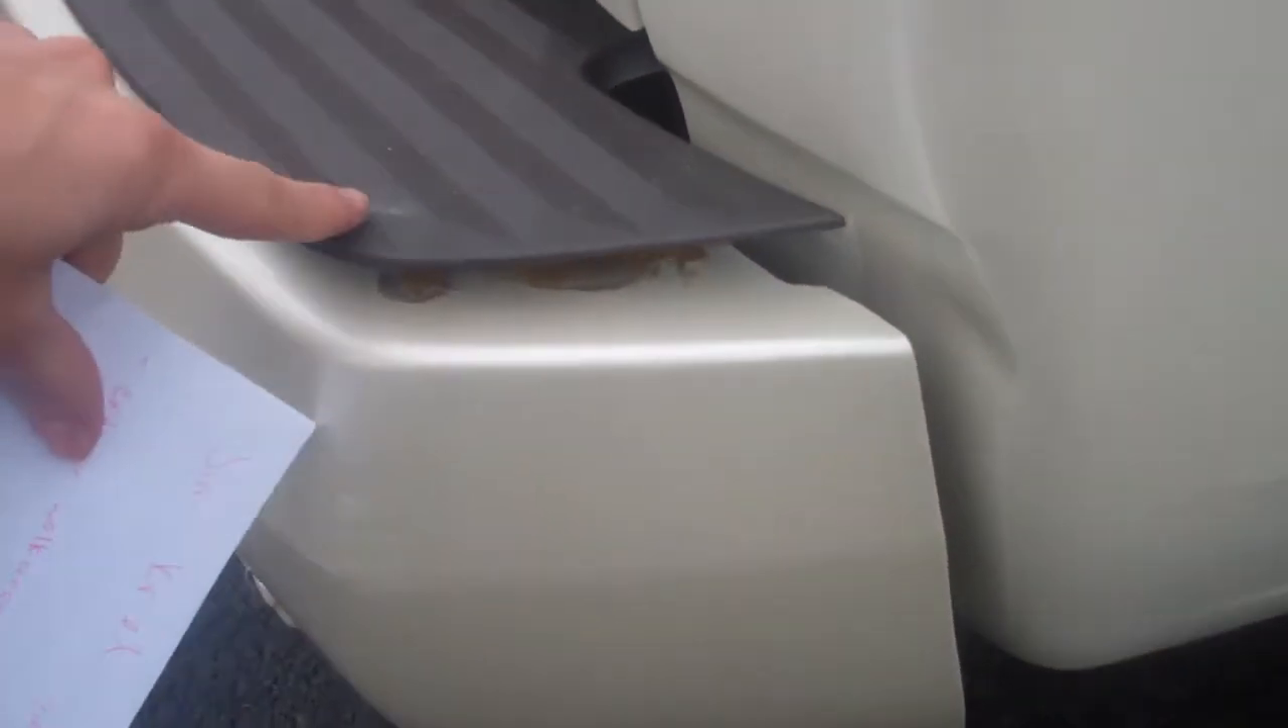And I know you also had a concern on the back bumper as well. Looks like this piece is just sticking up a little bit.